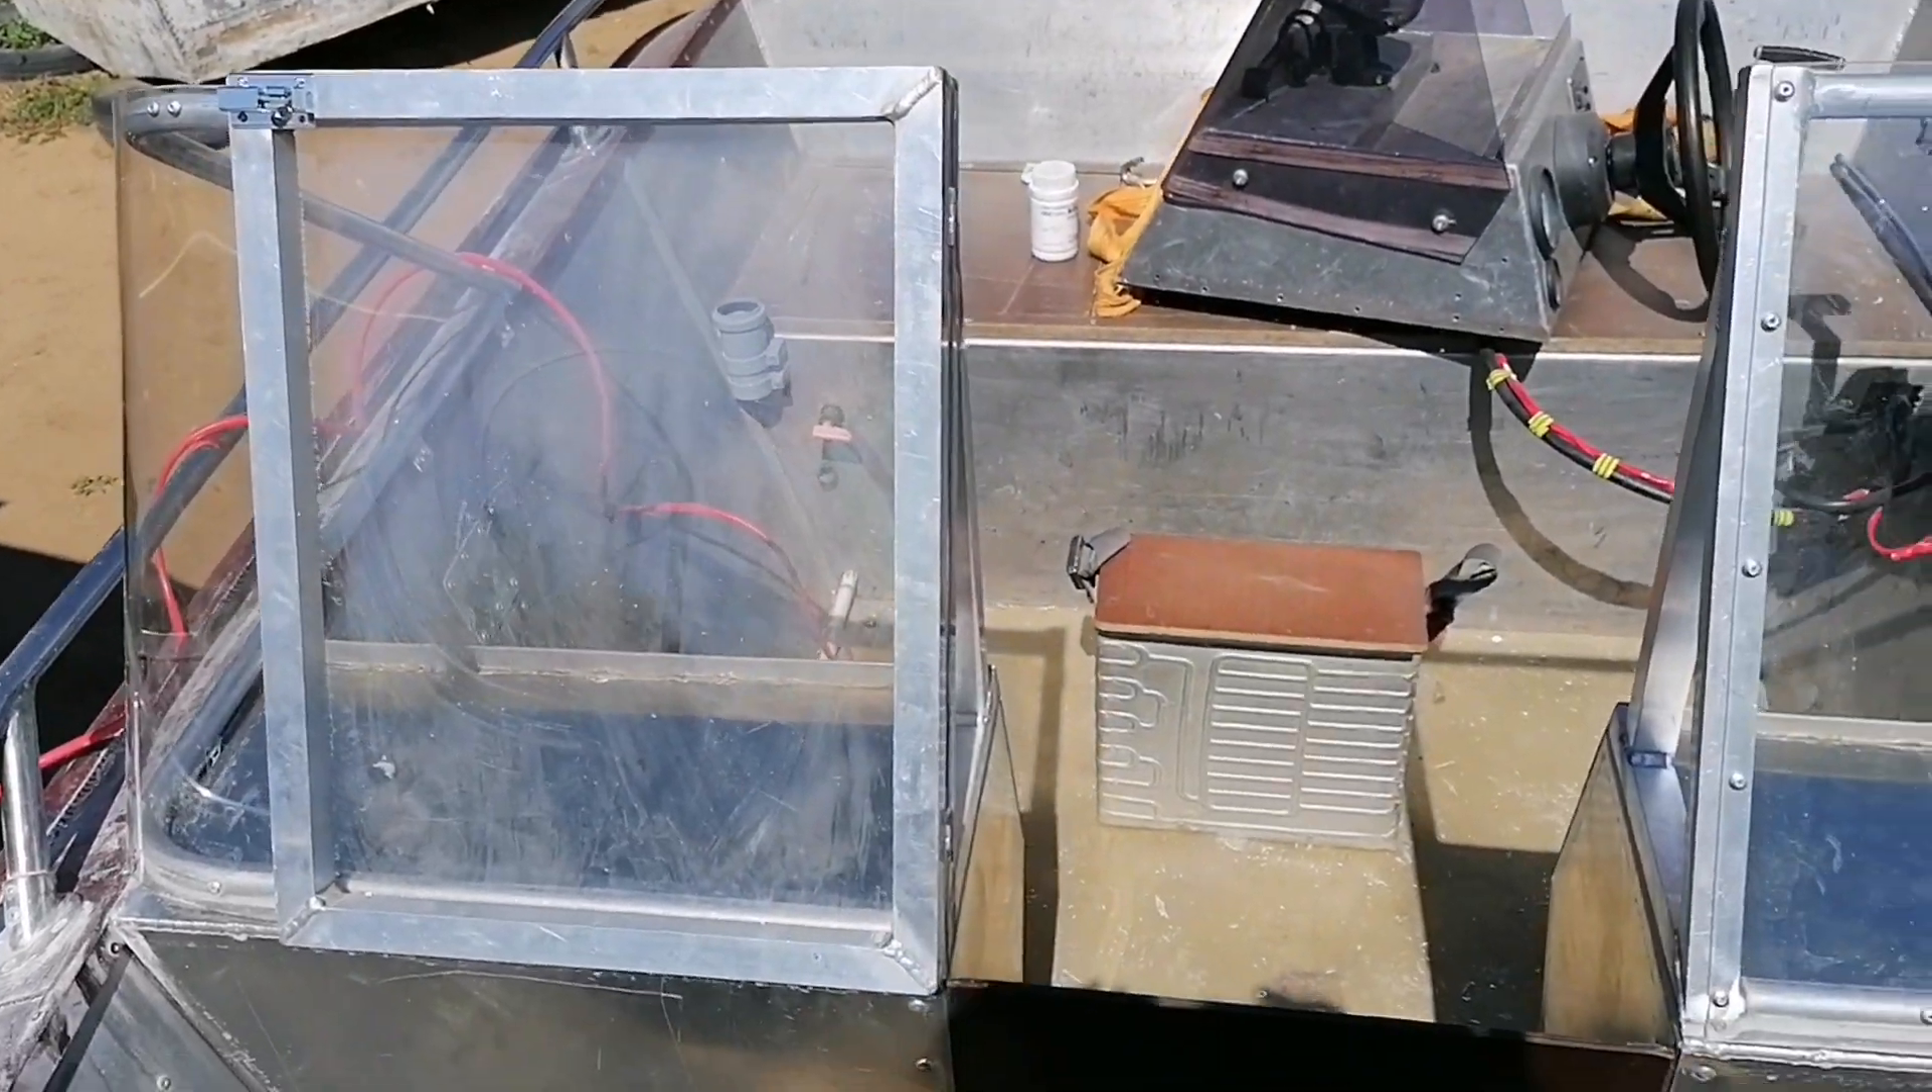Вот поставил стекла вот так все получилось.